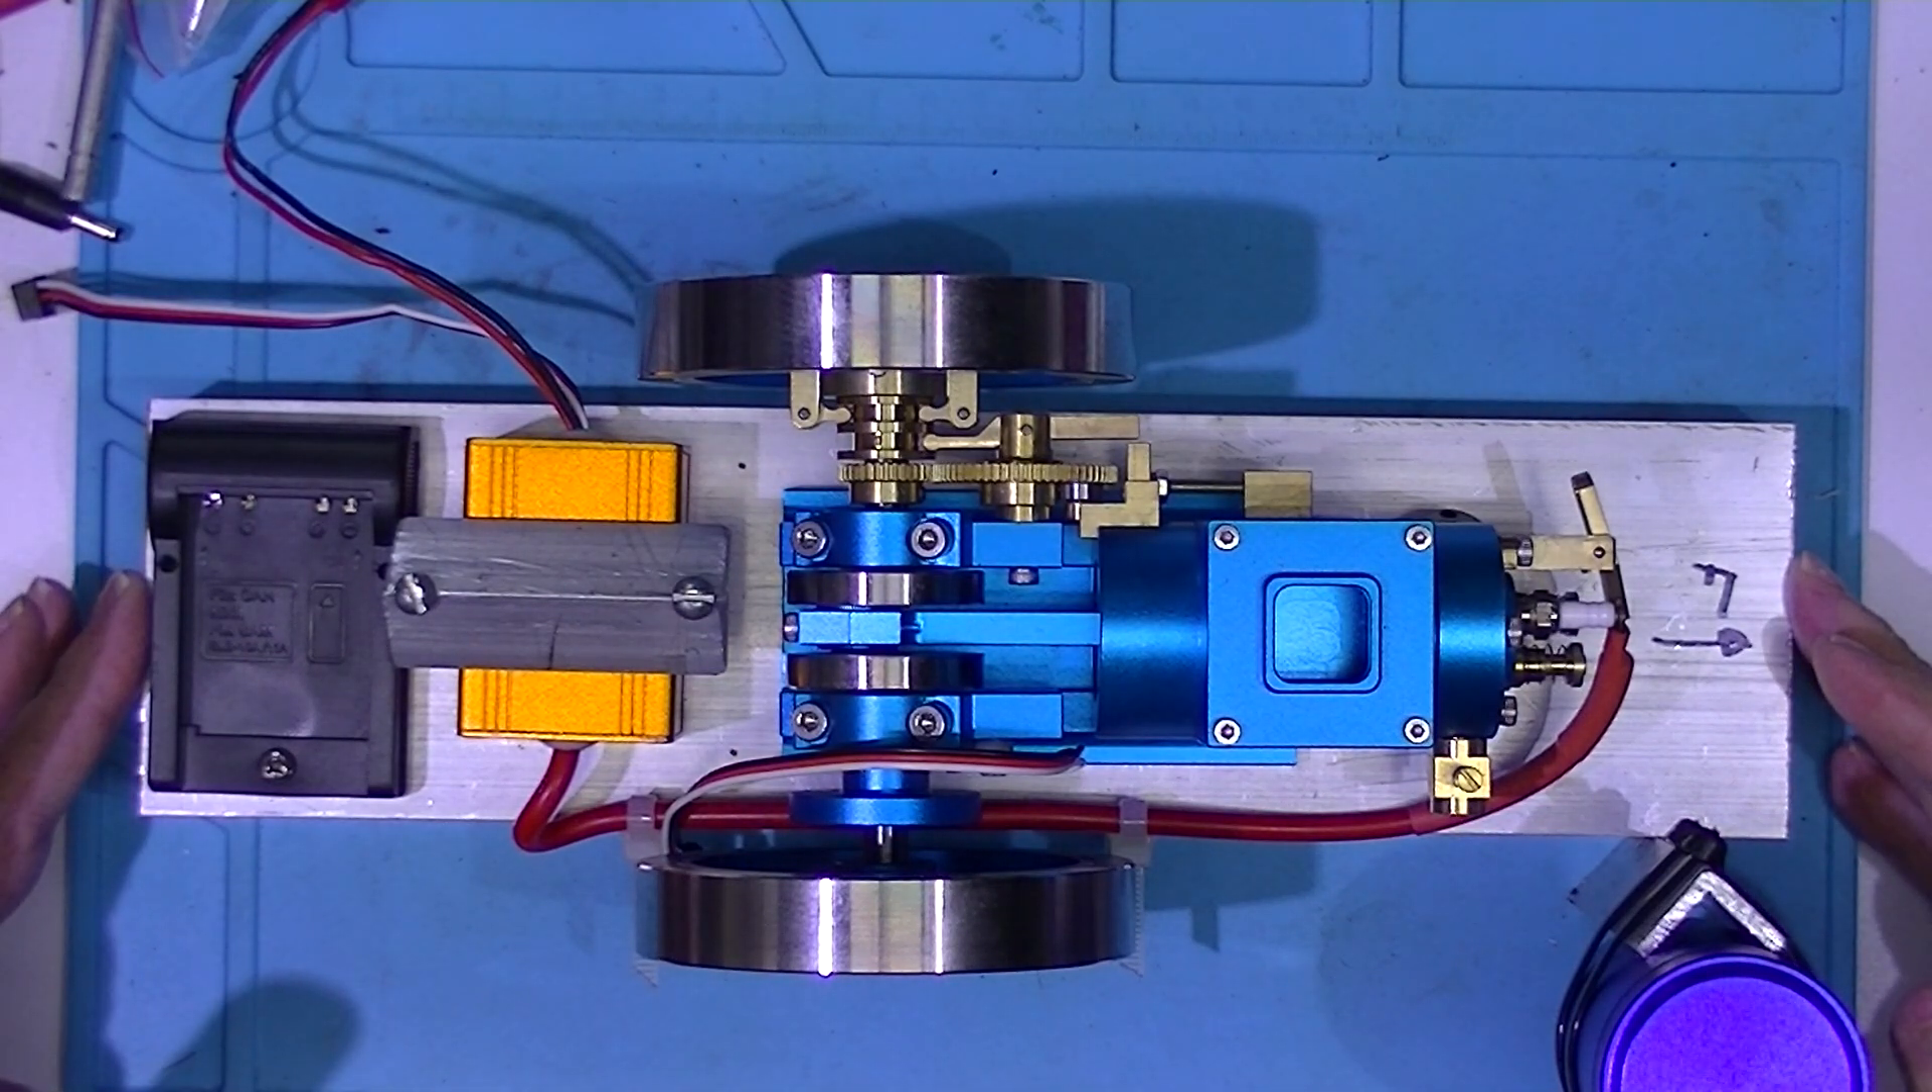This is the blue engine mounted on the aluminum base I mounted a battery pack the ignition module and the fuel tank.